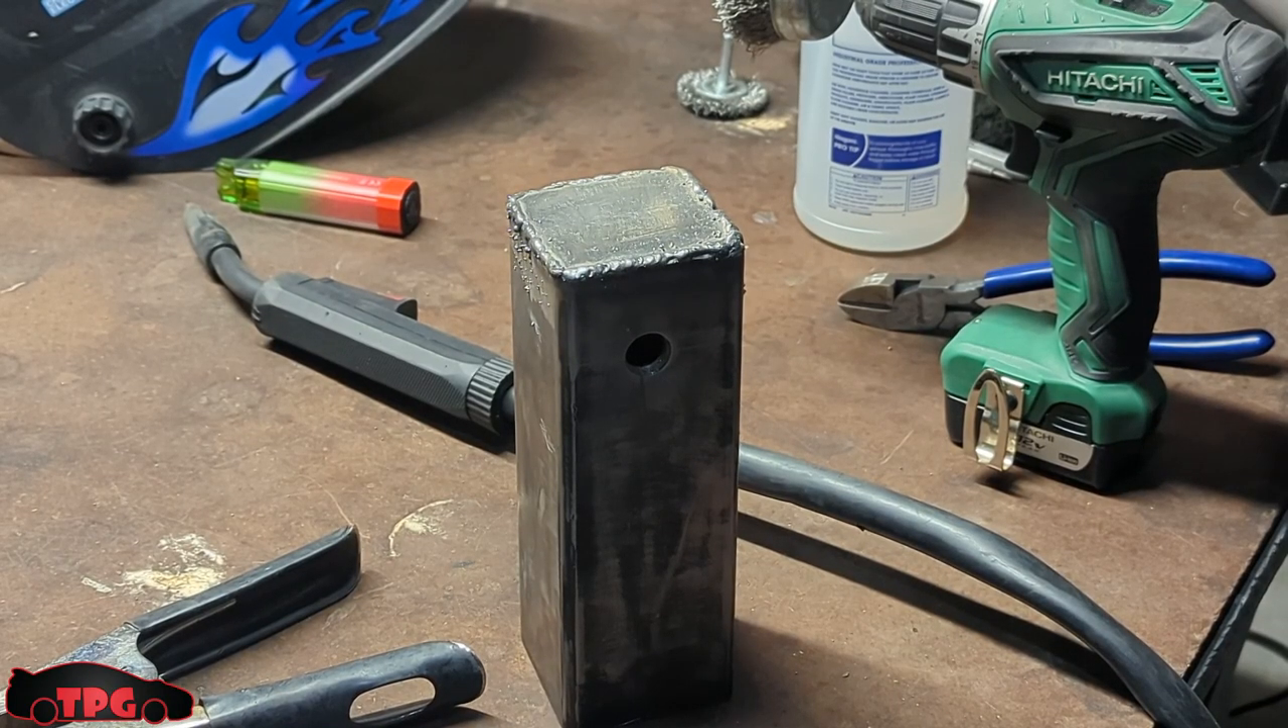We've got our weld laid down.